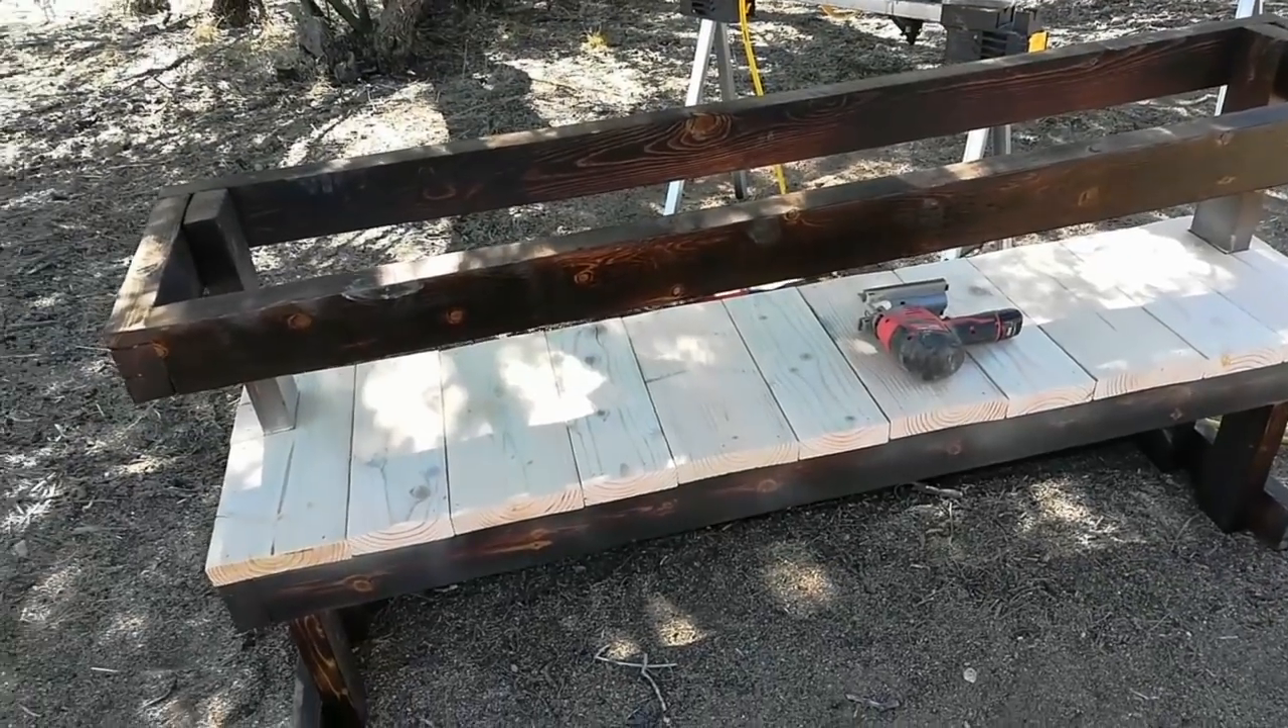Okay, I've got the lower set of boards put in.